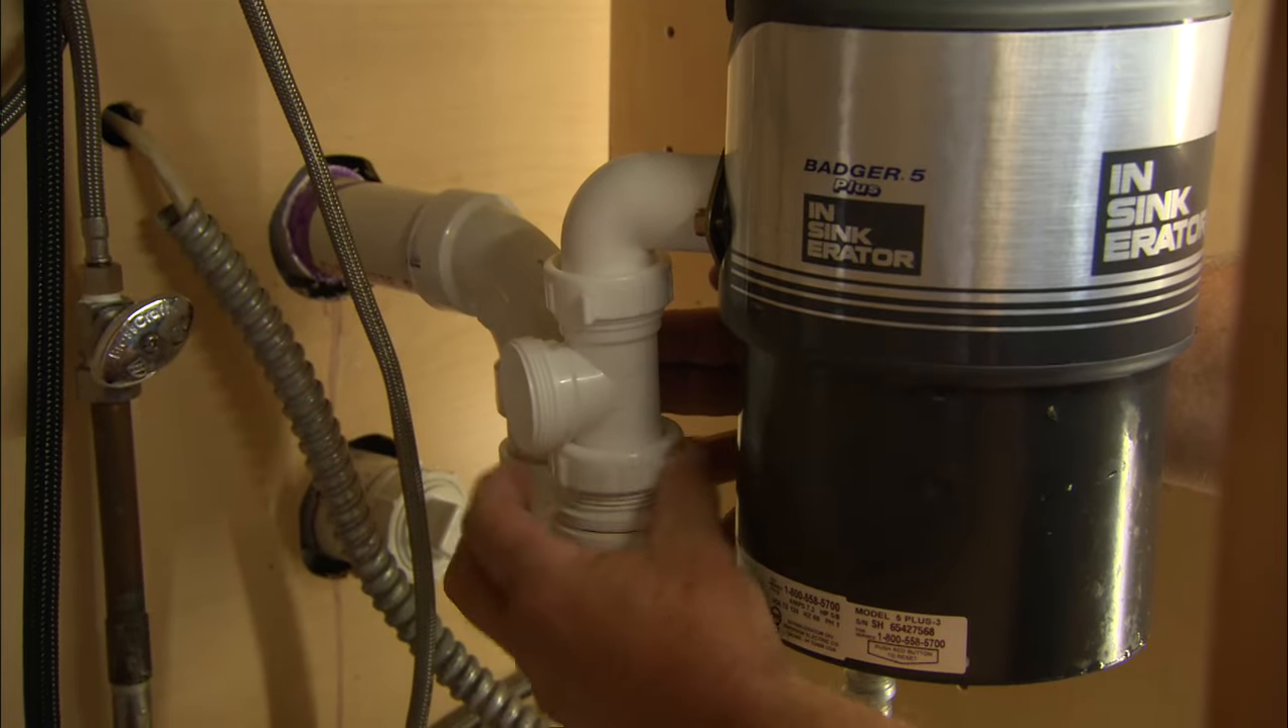All right so we have our T fitting in place.